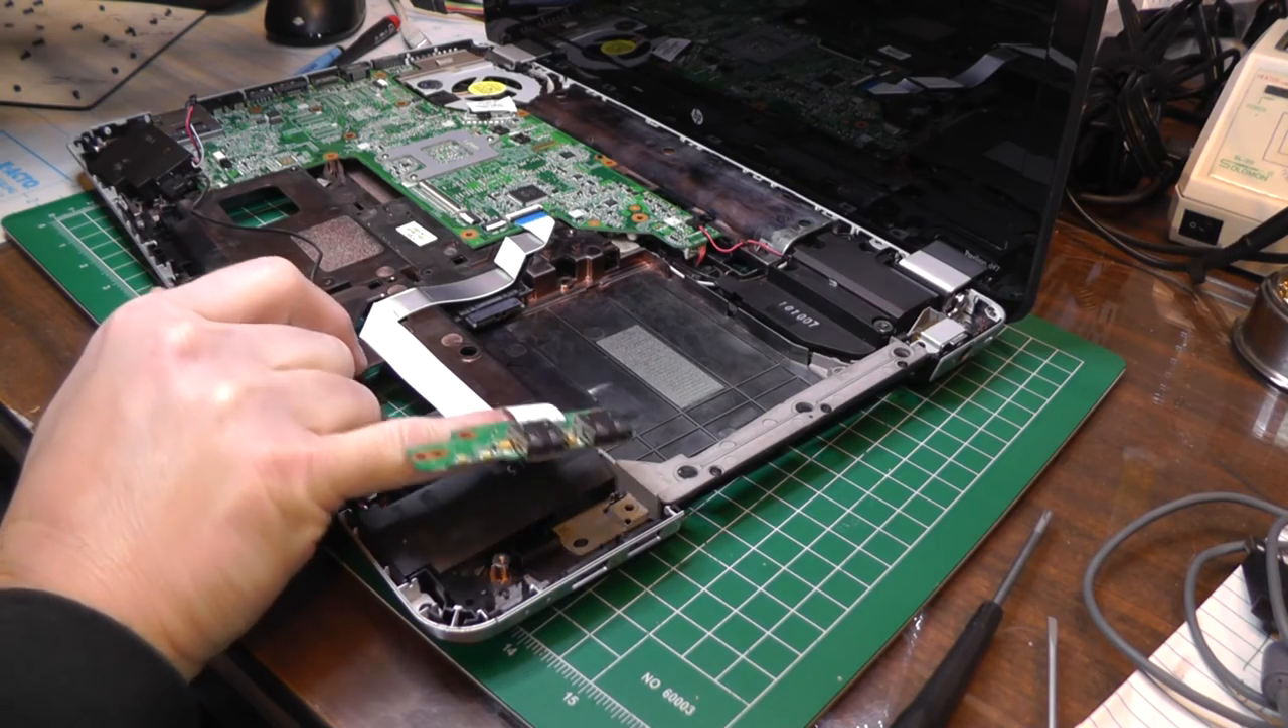This speaker over here i took one screw out and the usb board comes out and then there's one screw underneath to take this whole speaker out.